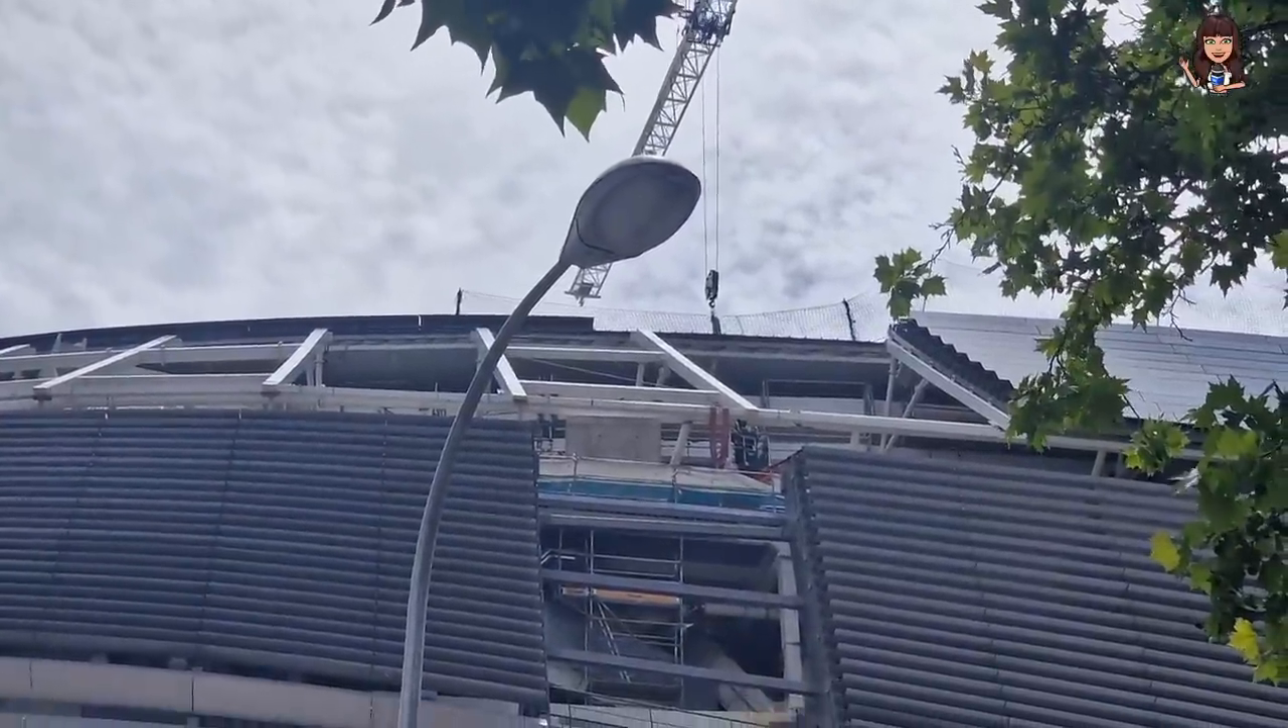Falta todo este sector aún por completar.